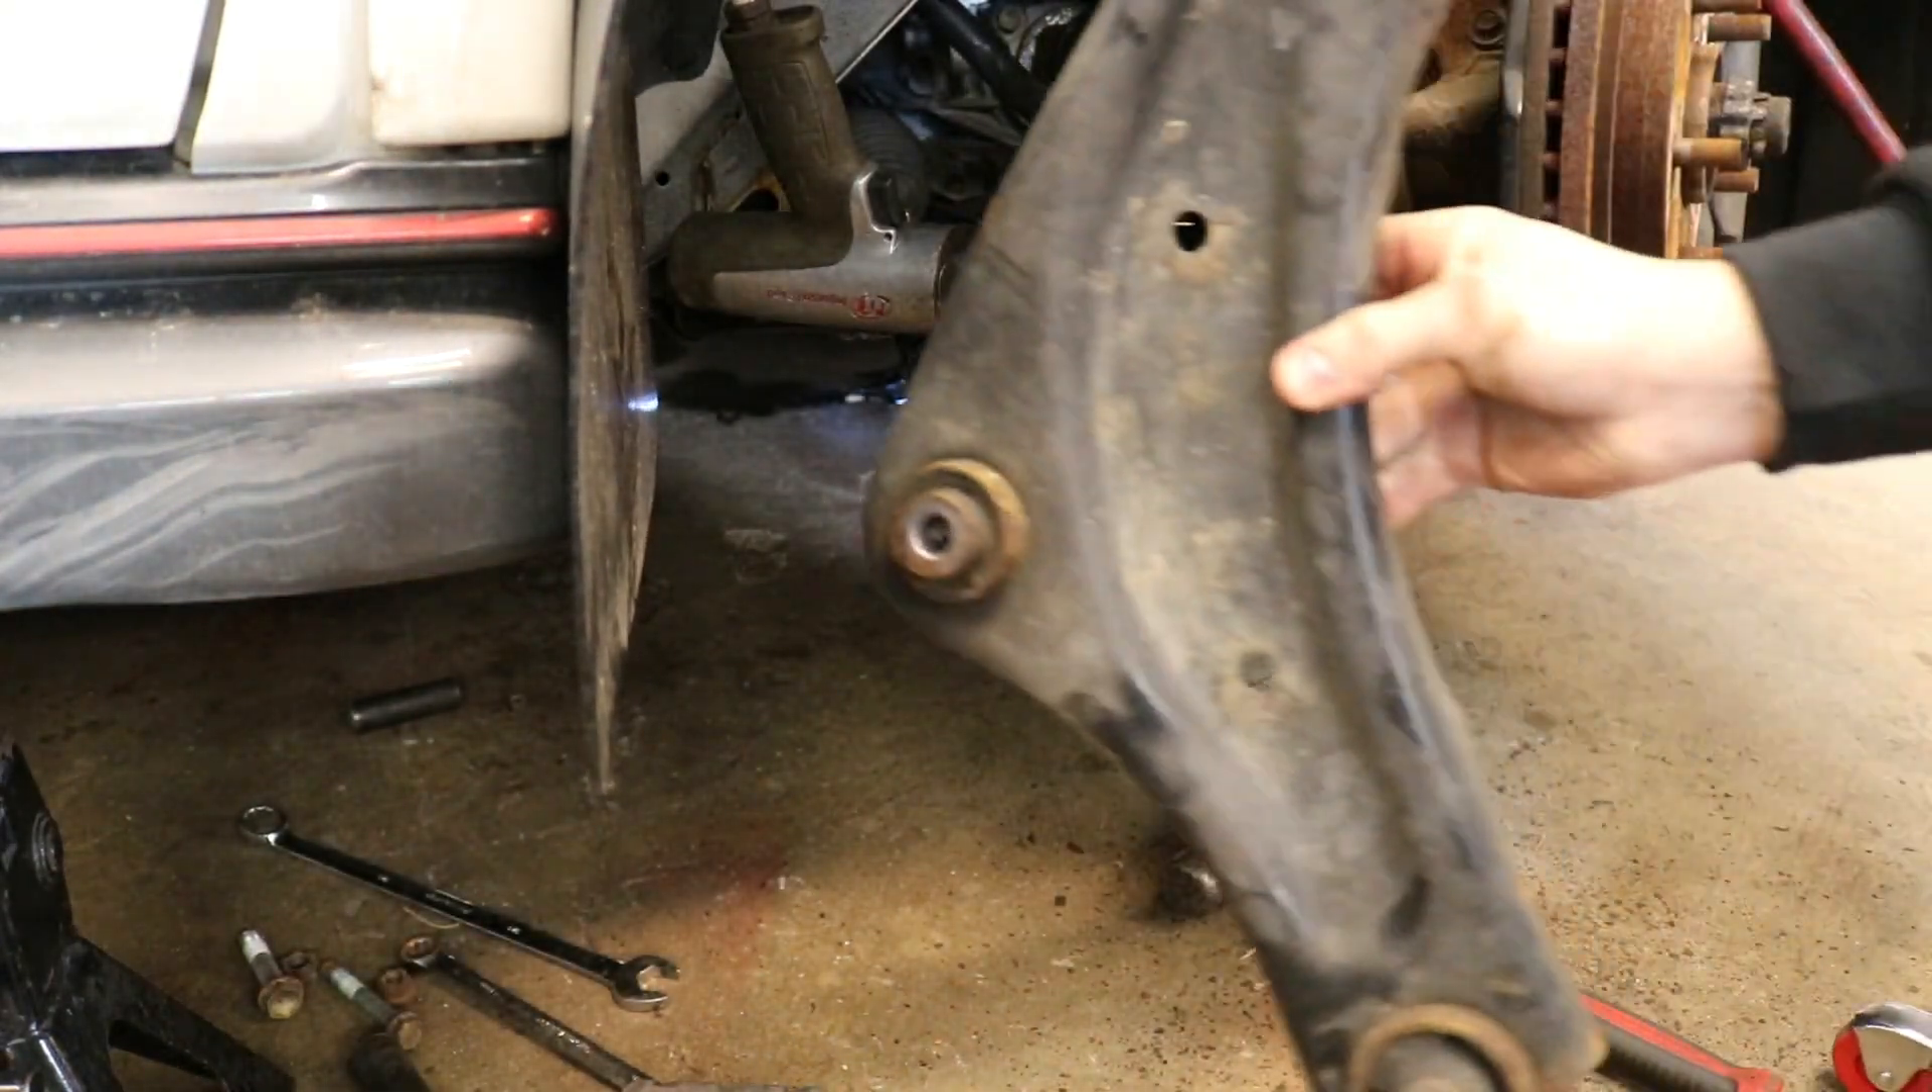There we go. Control arm out.